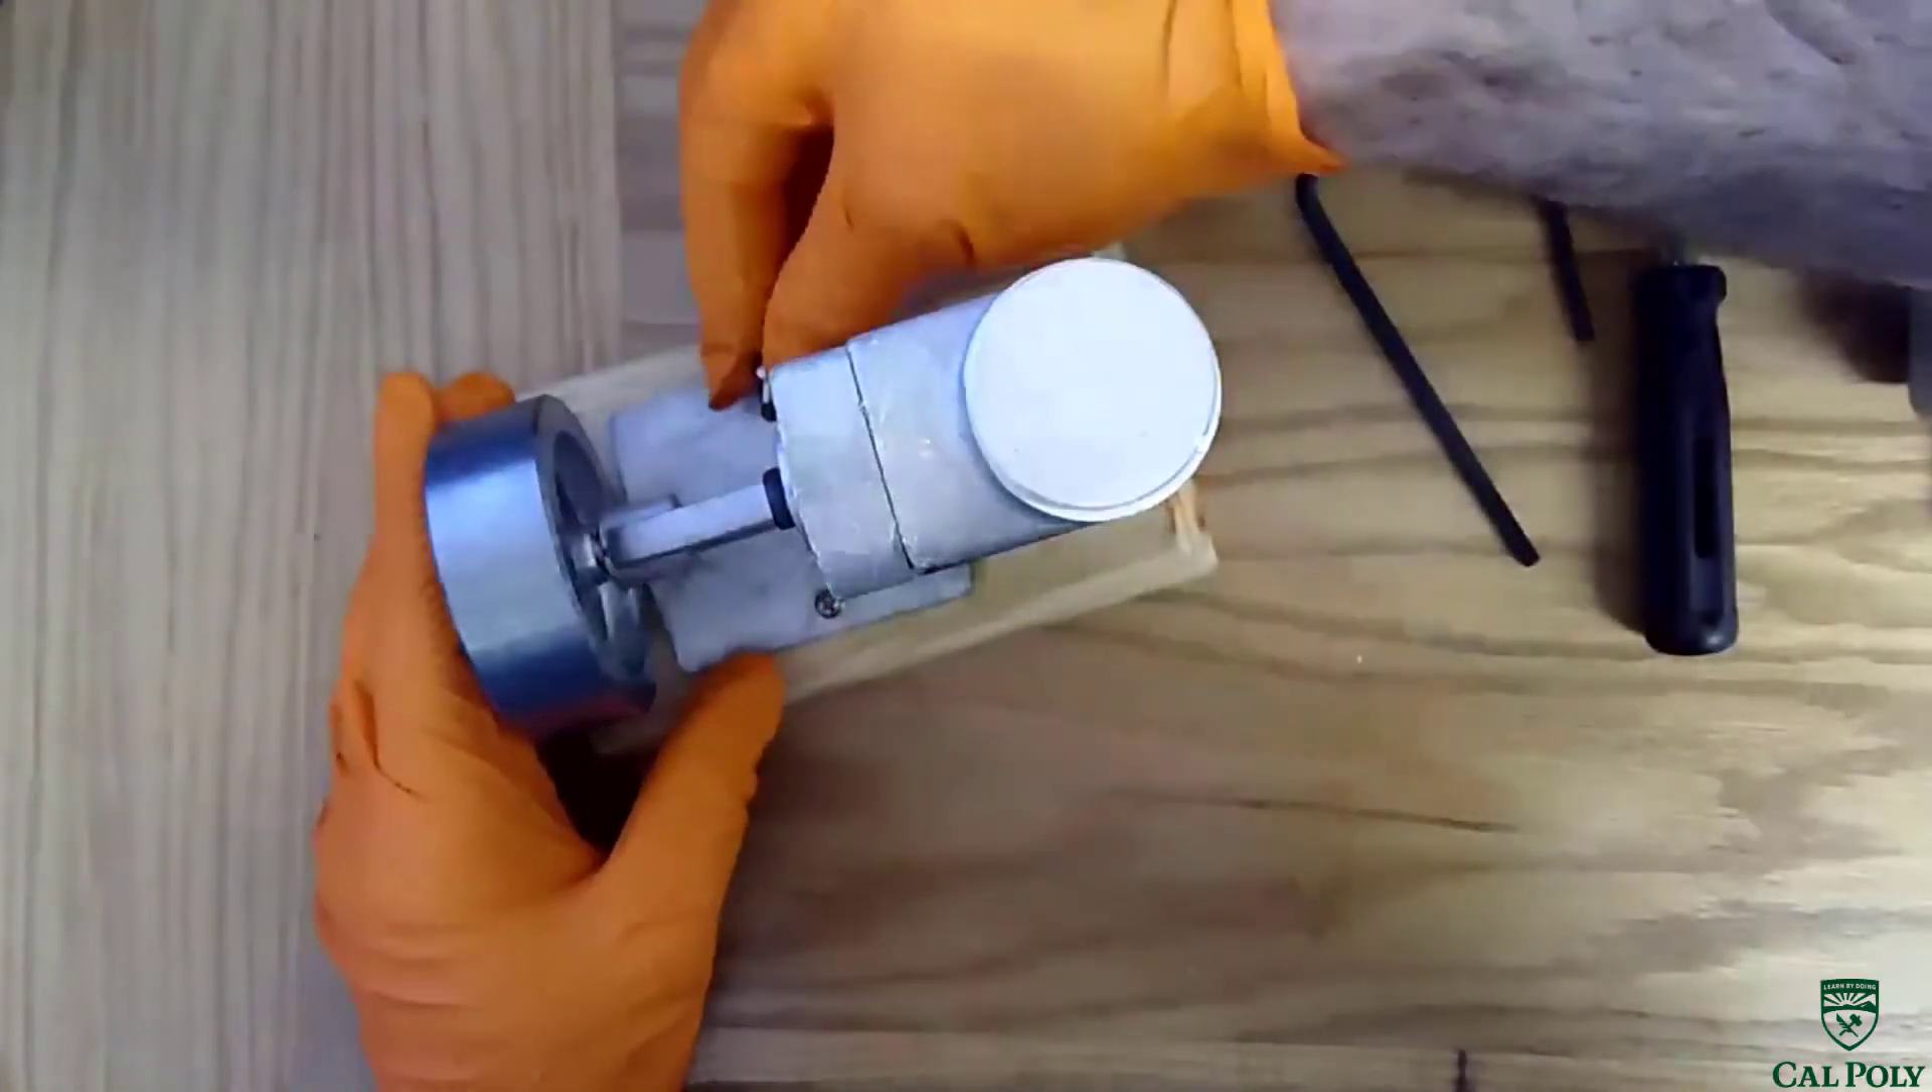At this point we have fully assembled our air motor.